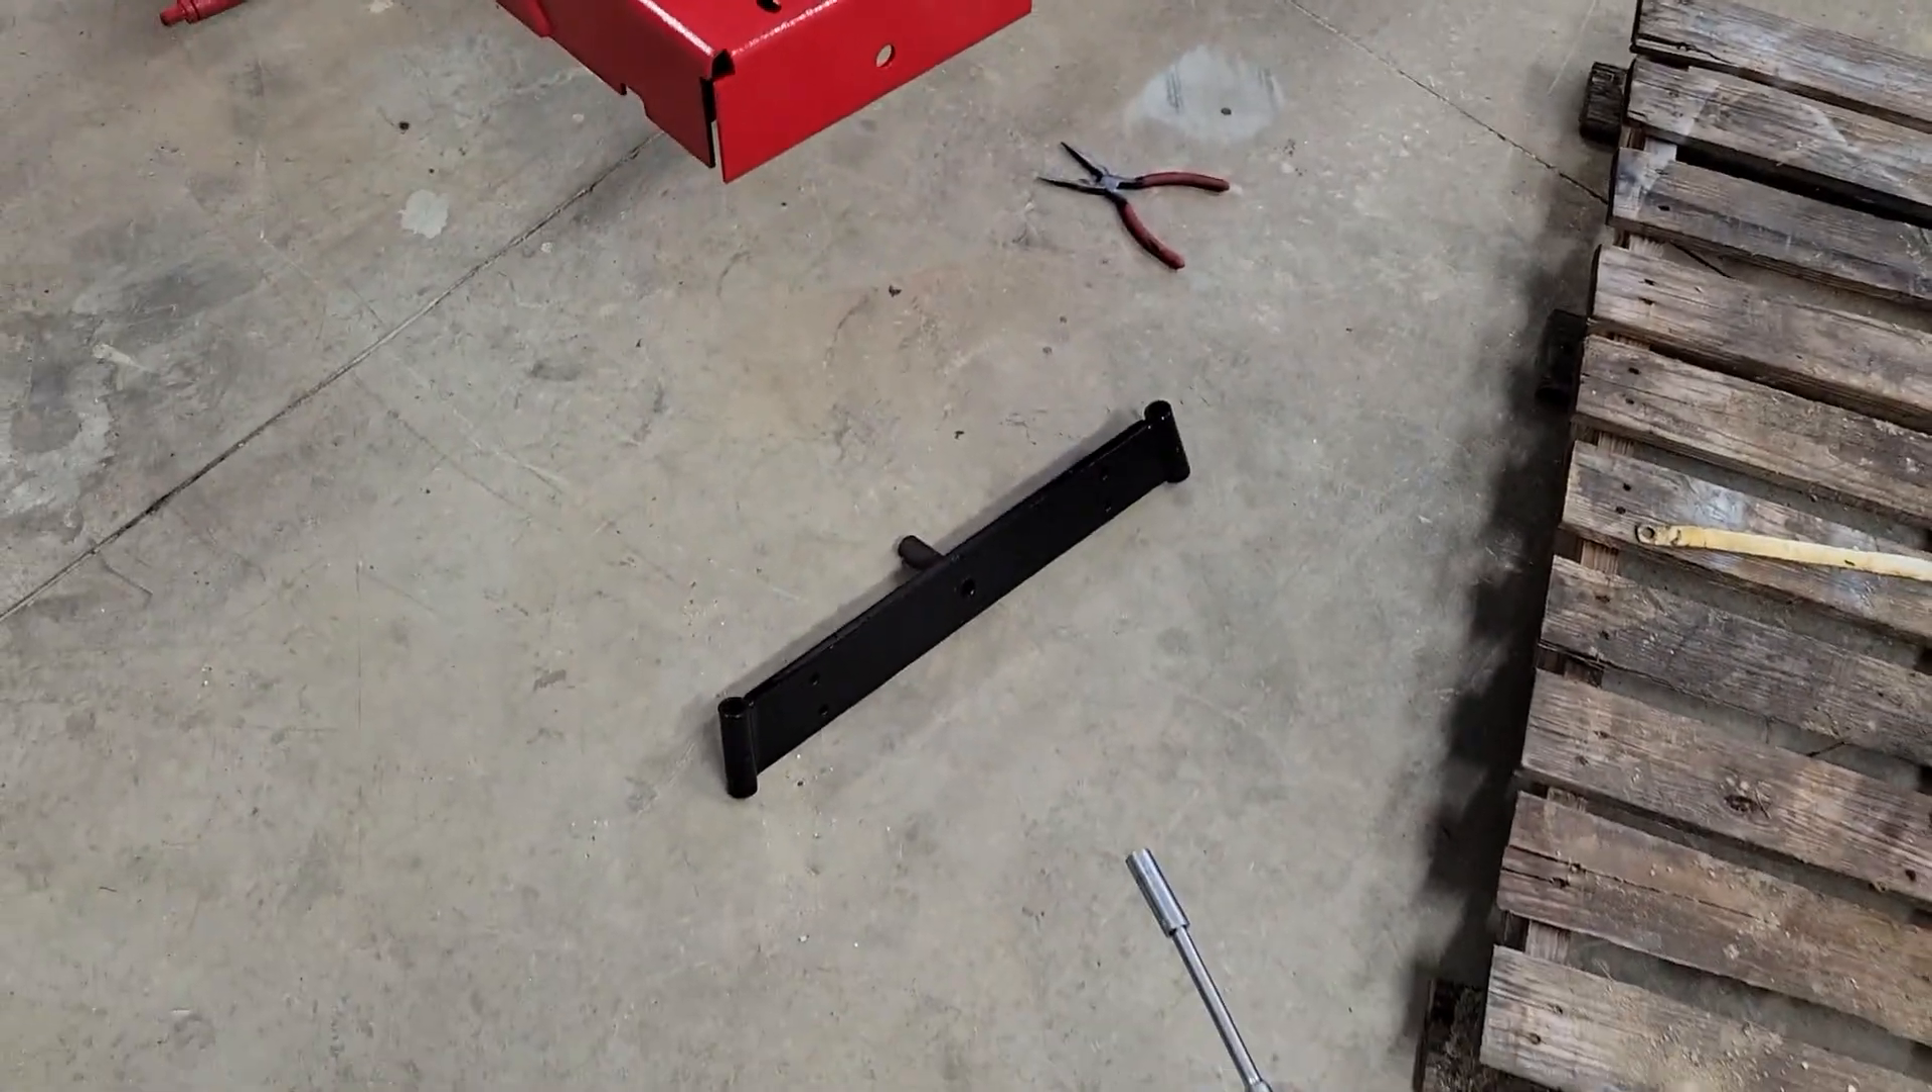Front axle is right there down there ready to go in.